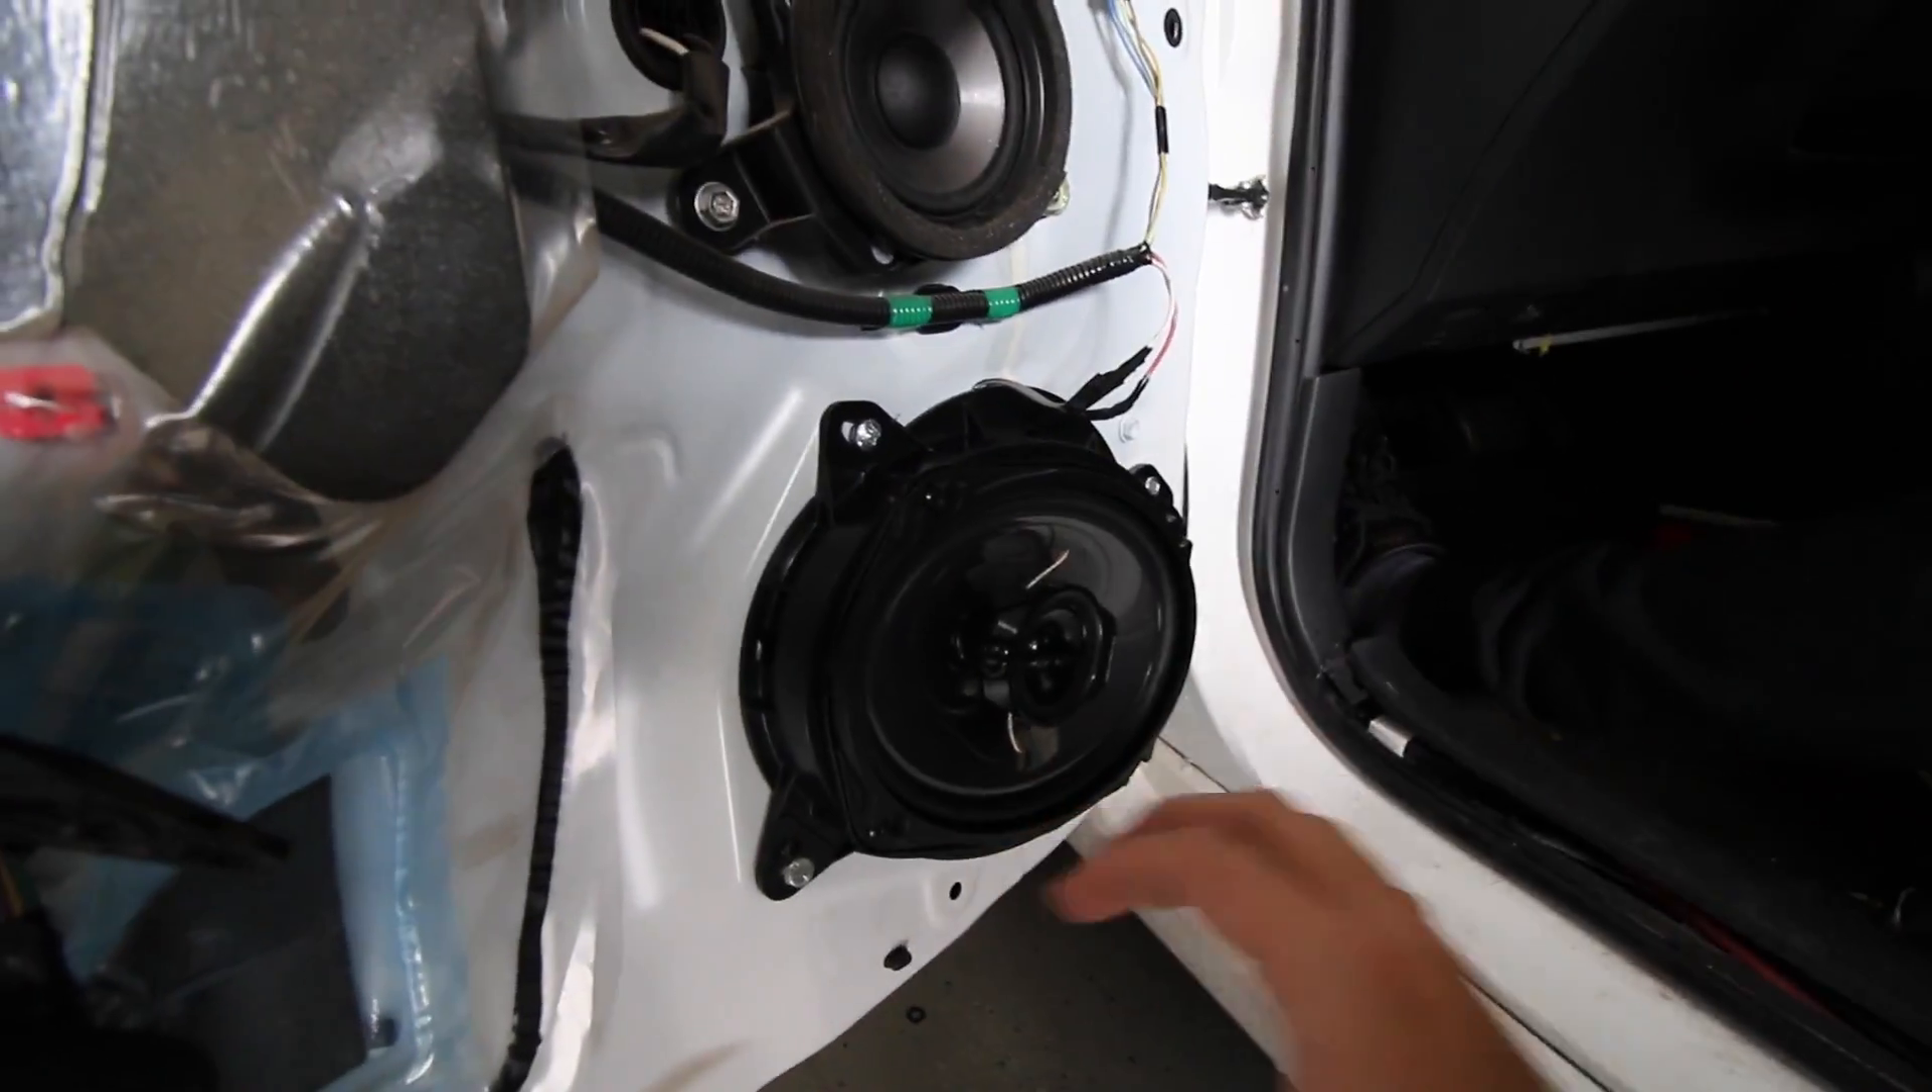You screw the speaker into the bracket right here and the bracket goes in back to the door and it did match up perfectly fine so good for that.